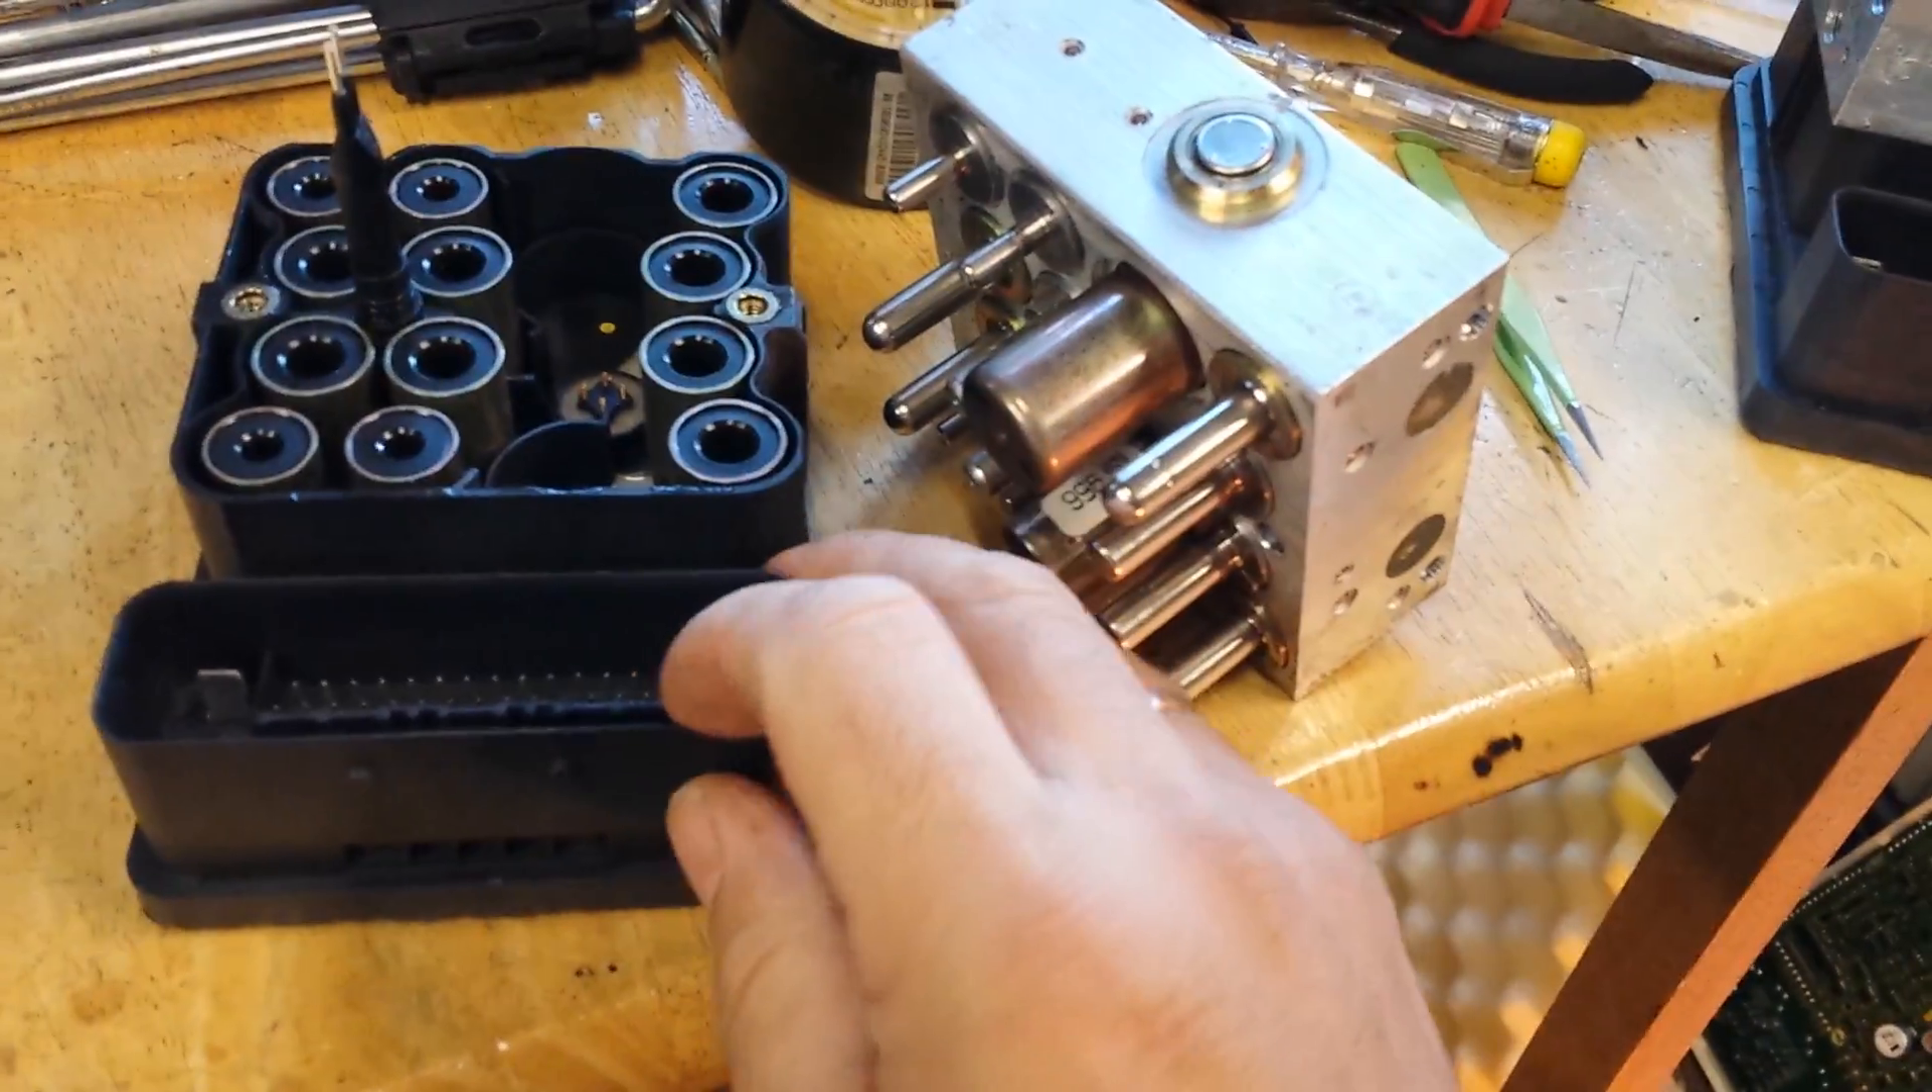So there you go the hydraulic module comes off.